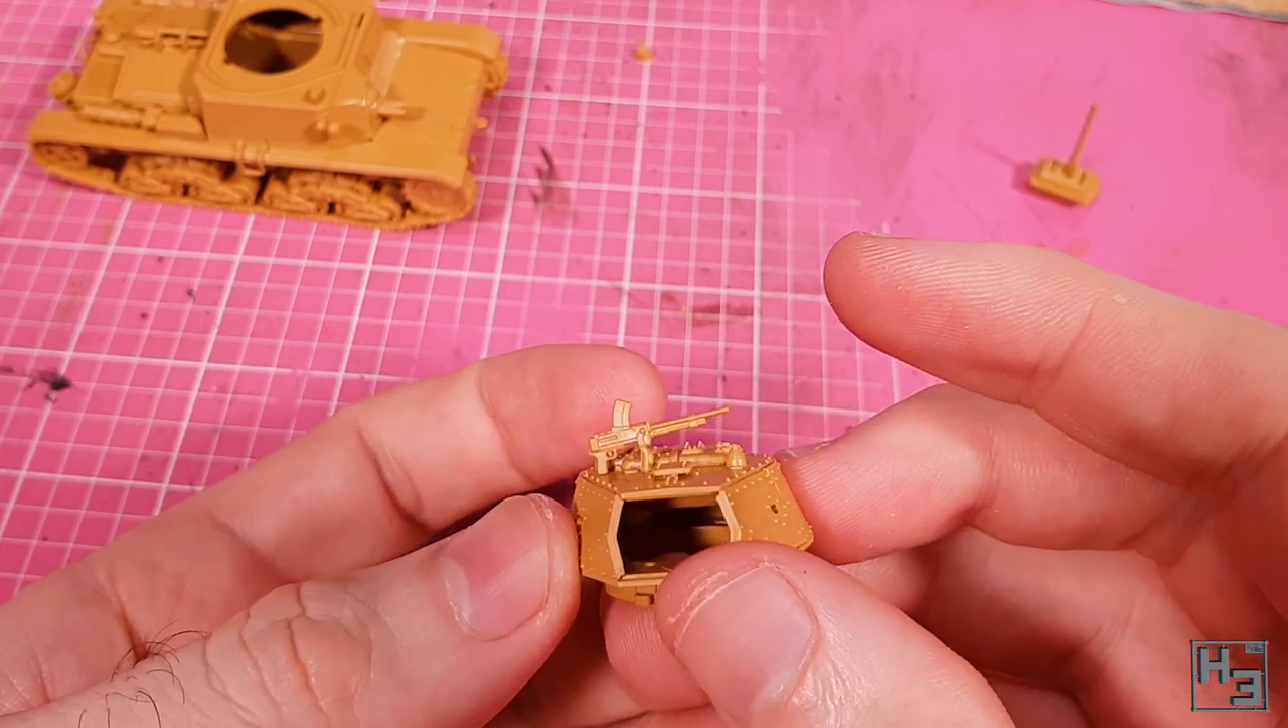Then I glue this machine gun into place on top of the turret. It seemed like it would interfere with the hatch if it was facing forwards so I mounted it sideways.